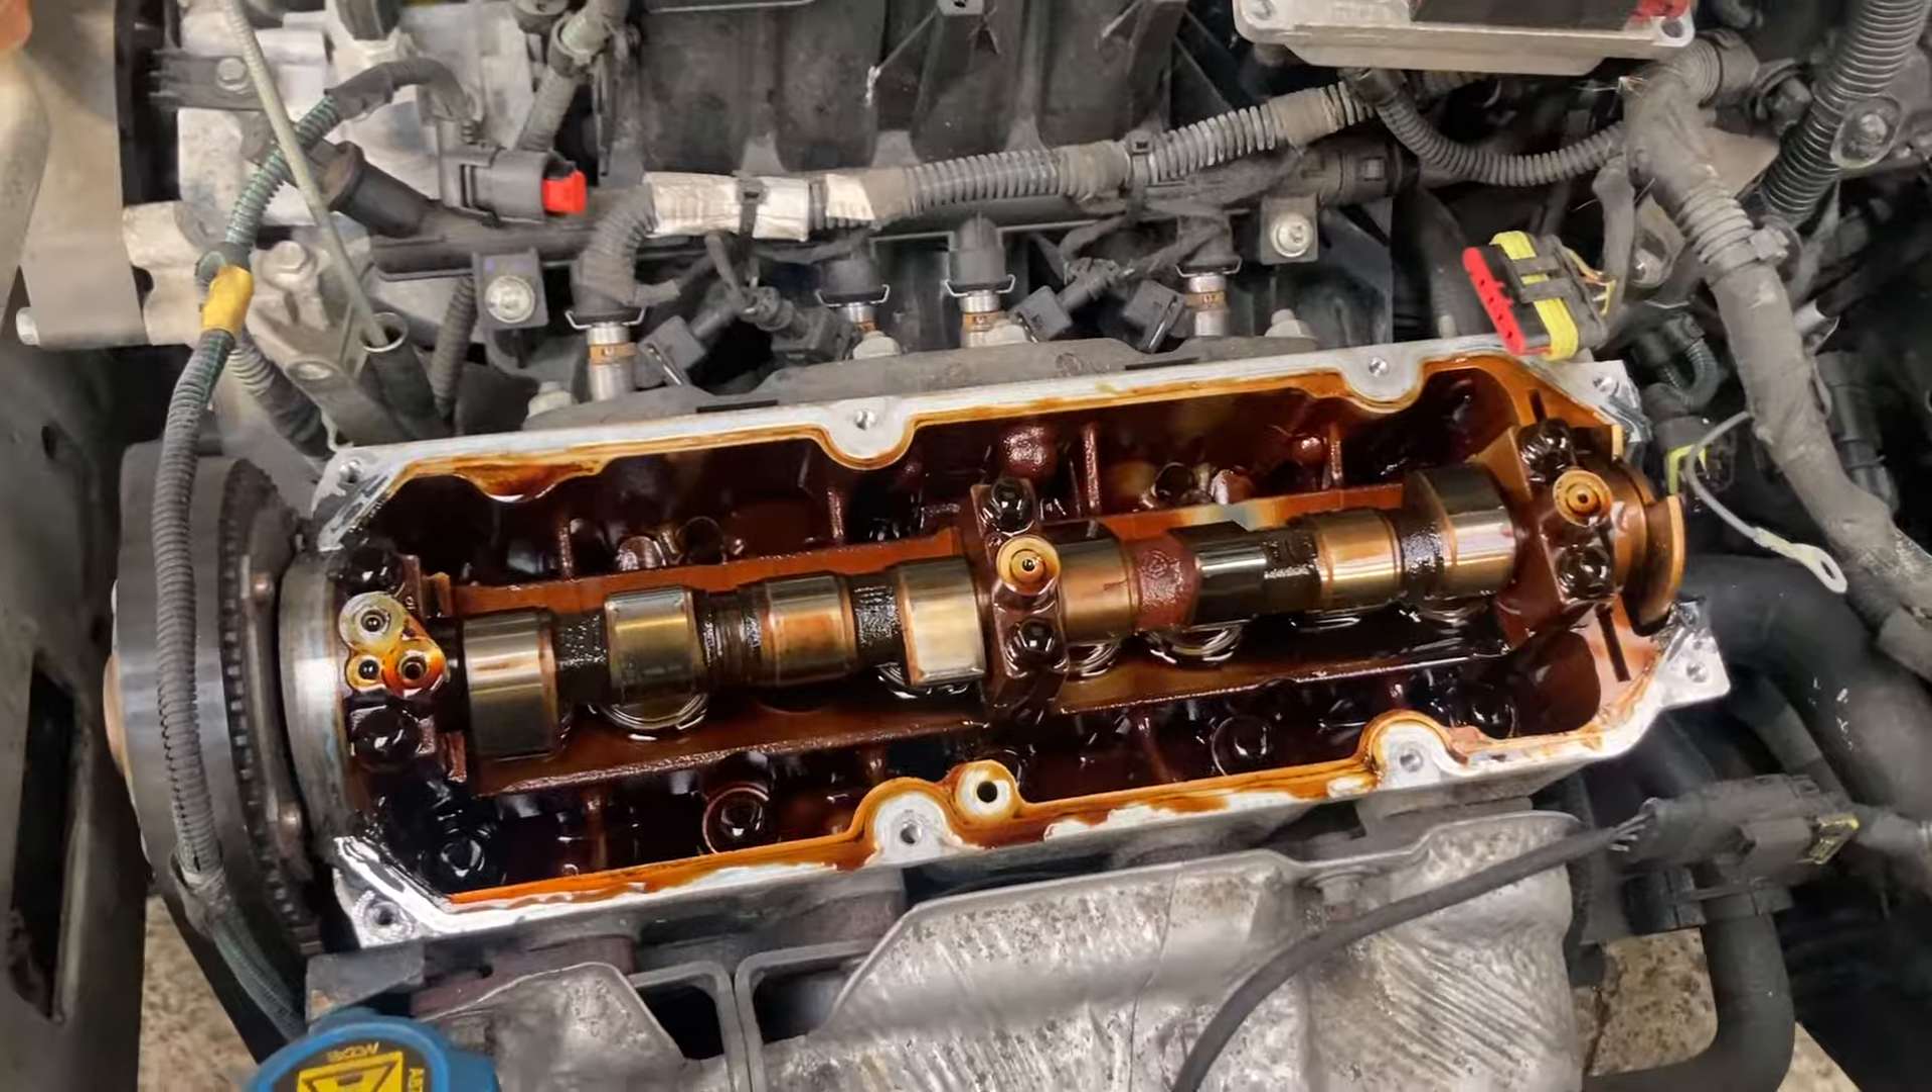Okay so we've taken off everything on the side we've taken off everything on top and we've removed the cam cover which held in by these eight mil bolts here so one two three four five six seven eight.